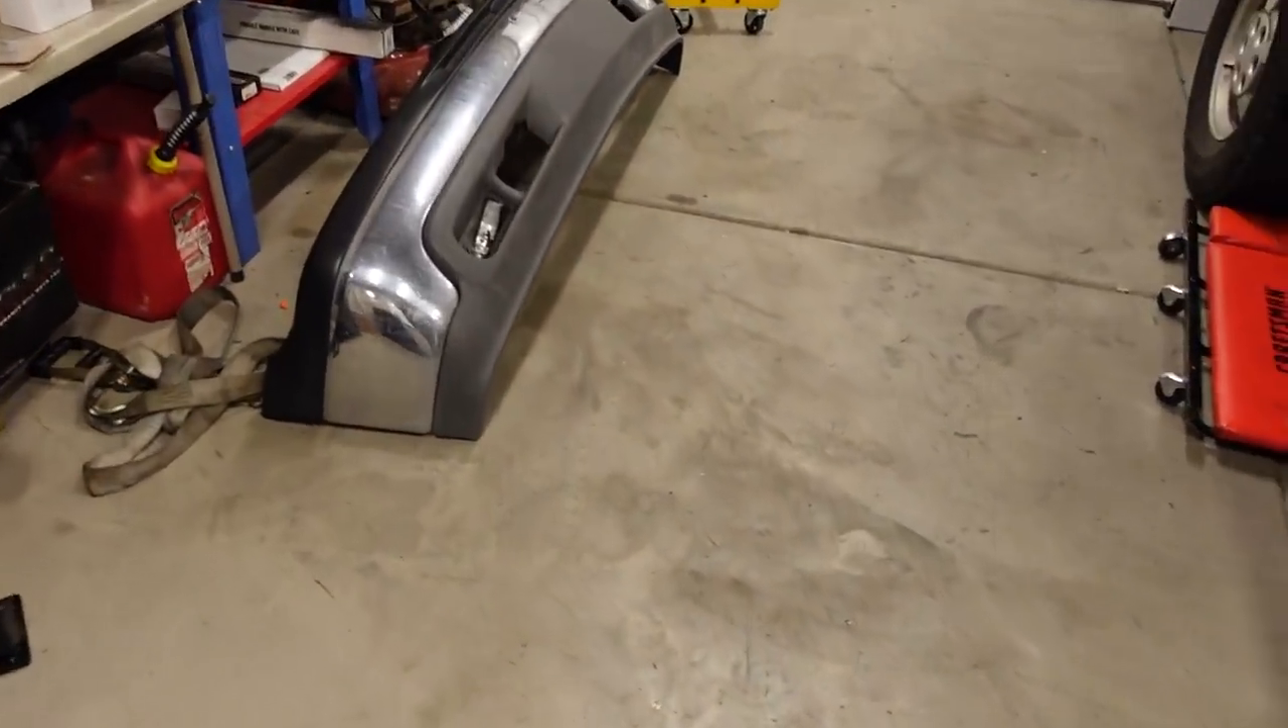And even though it doesn't look like it, we're pretty much 85 % done on the front end. The bumper is just off because I'm waiting on a set of fog lights.